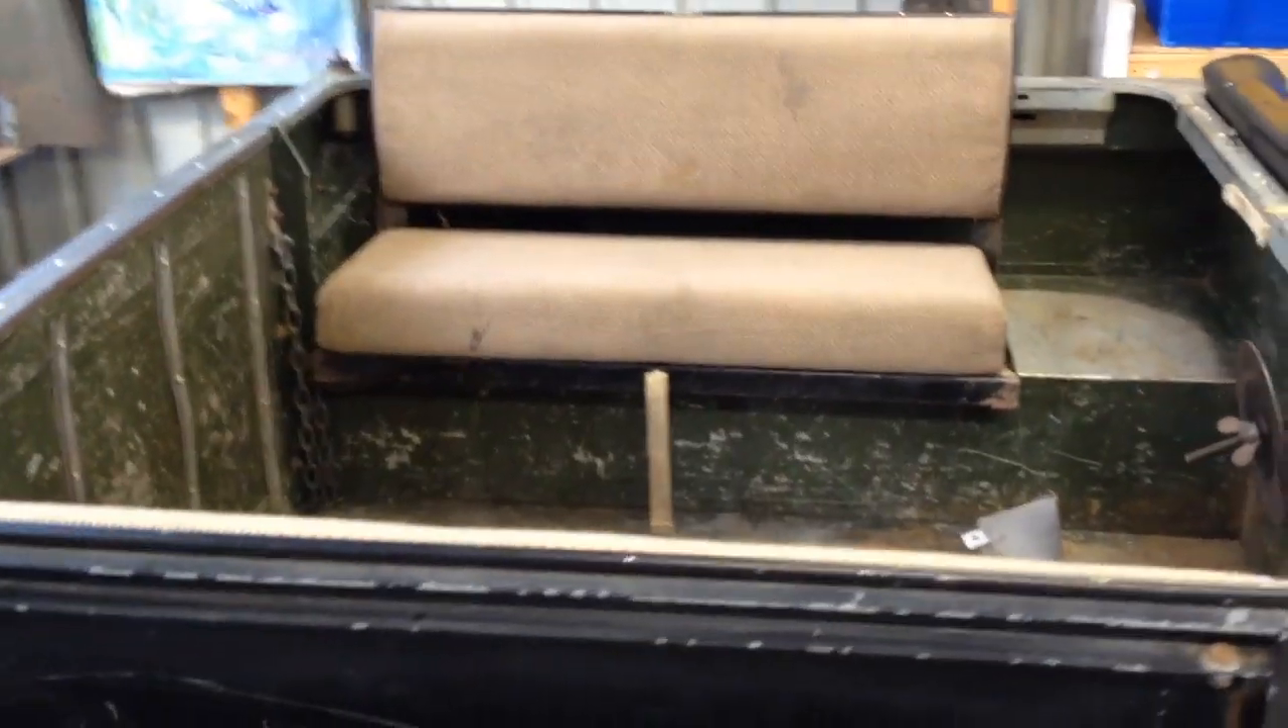The other thing I've done is I've put seats in the back.